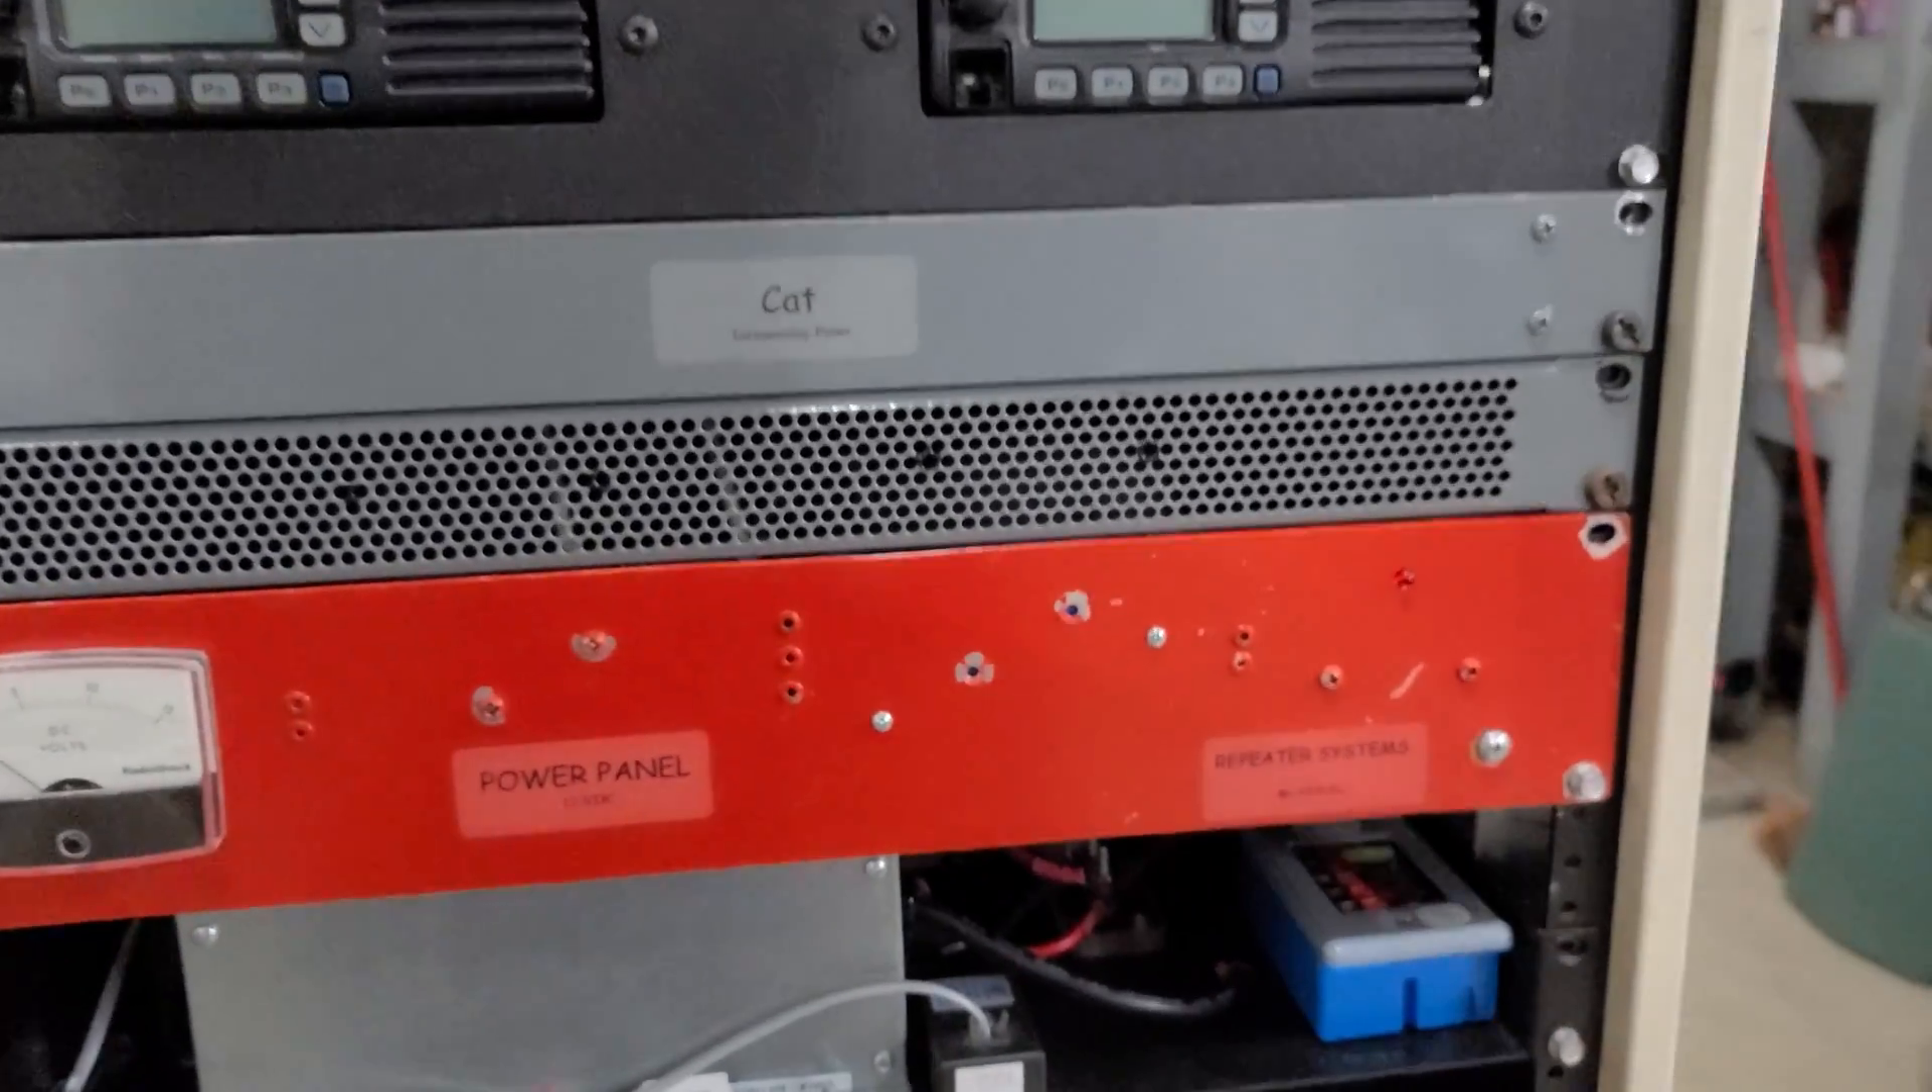And there's our power shelf installed from the last video.